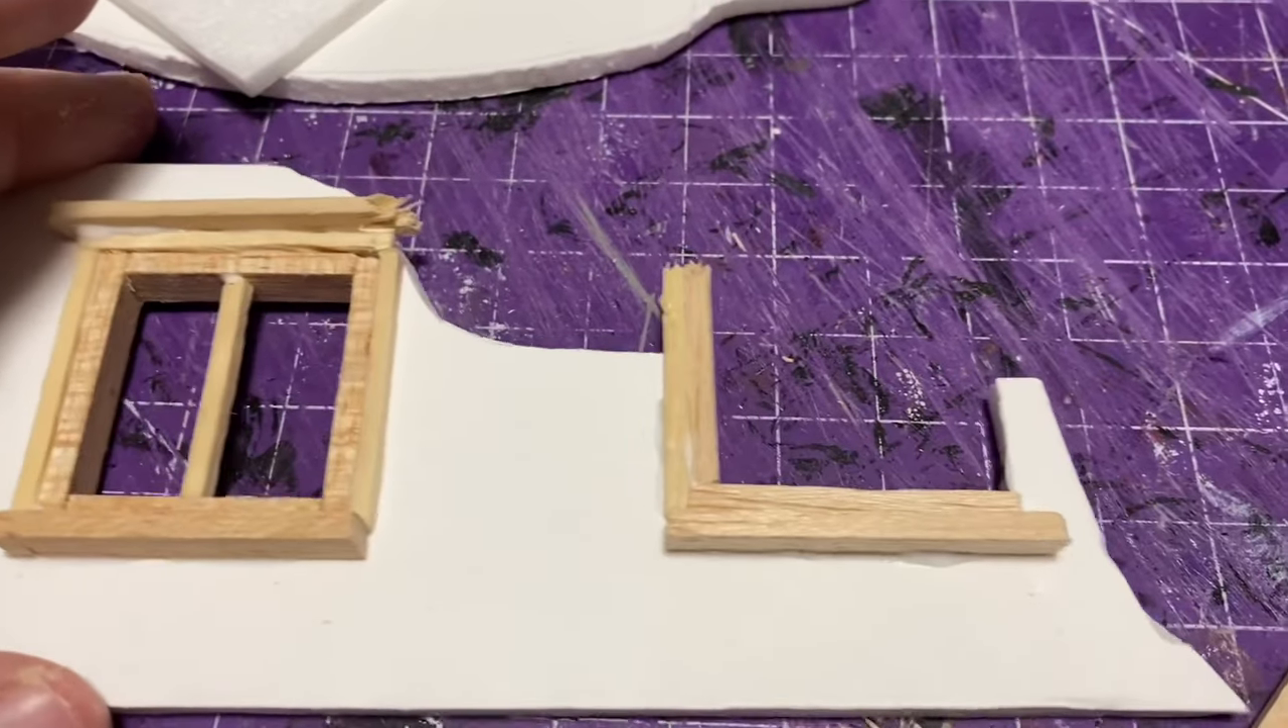So then I added some balsa wood that was left over in that plate to kind of frame out my window.